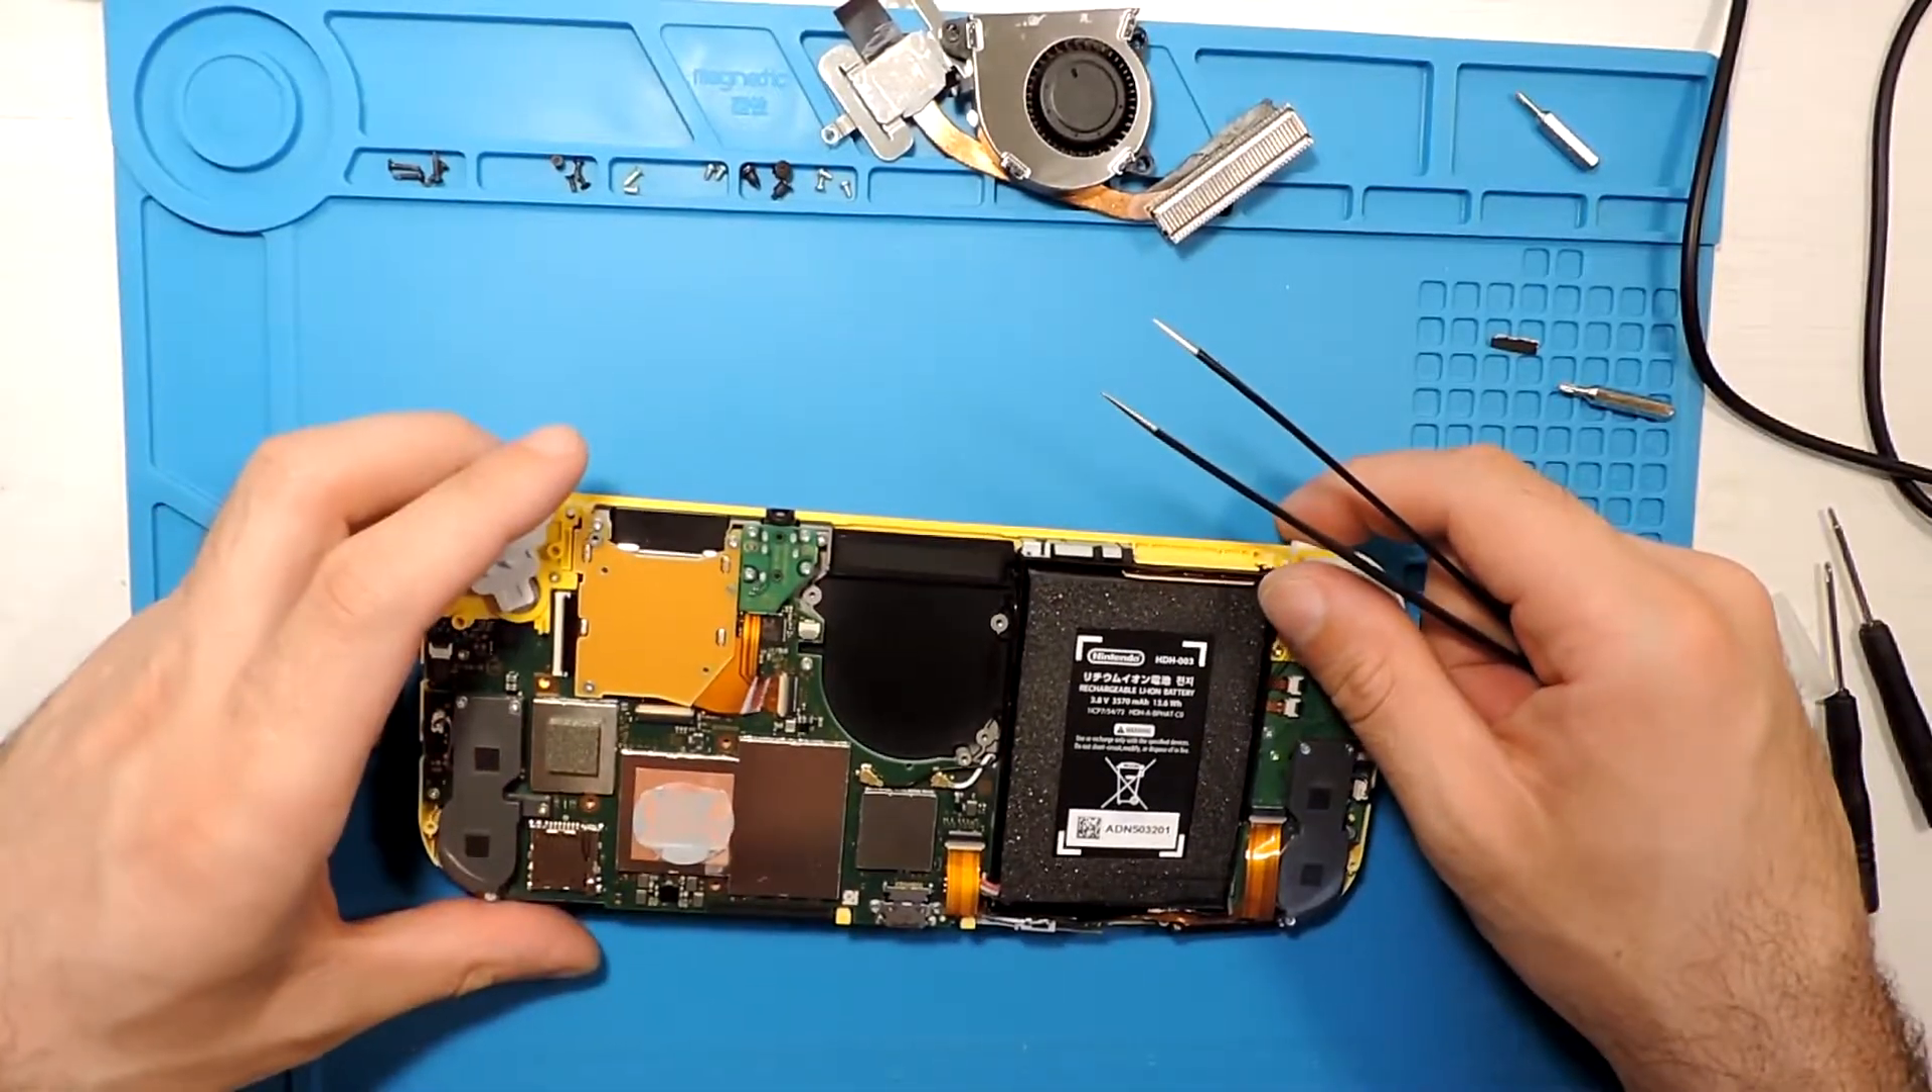Okay so we have the fan out.